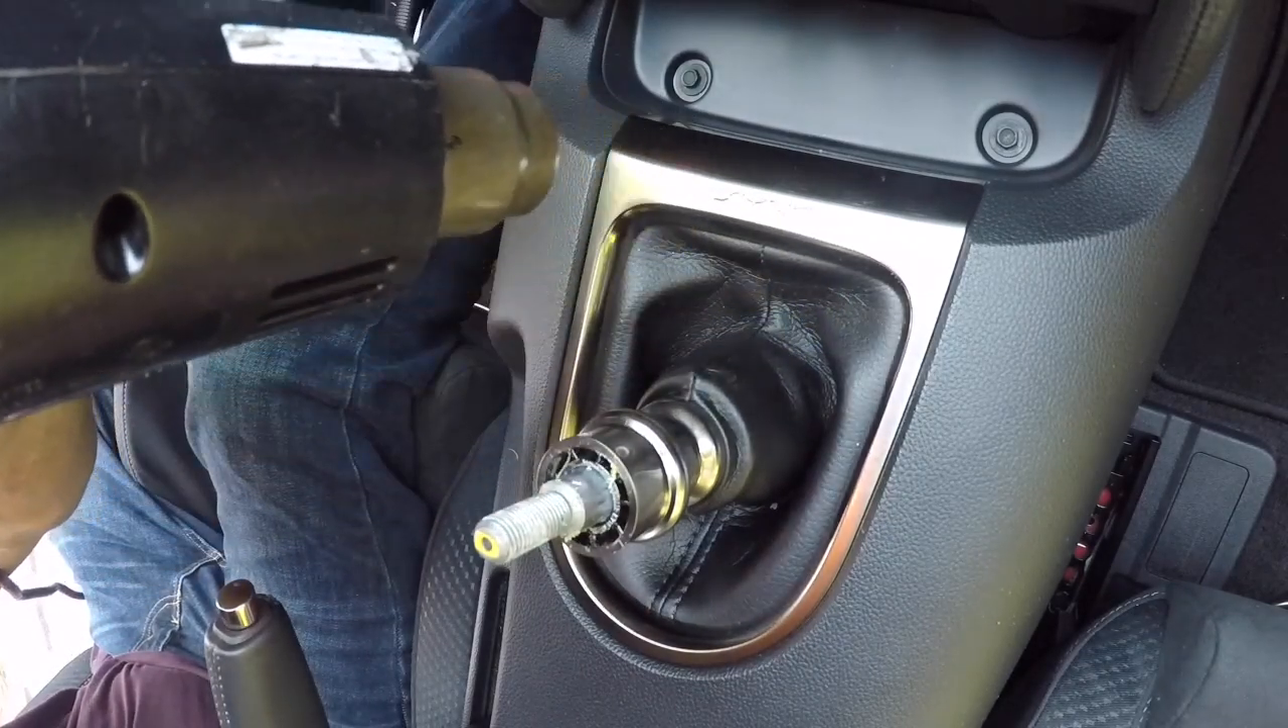Okay, knob is off, and you can see that there is Loctite used from the factory.